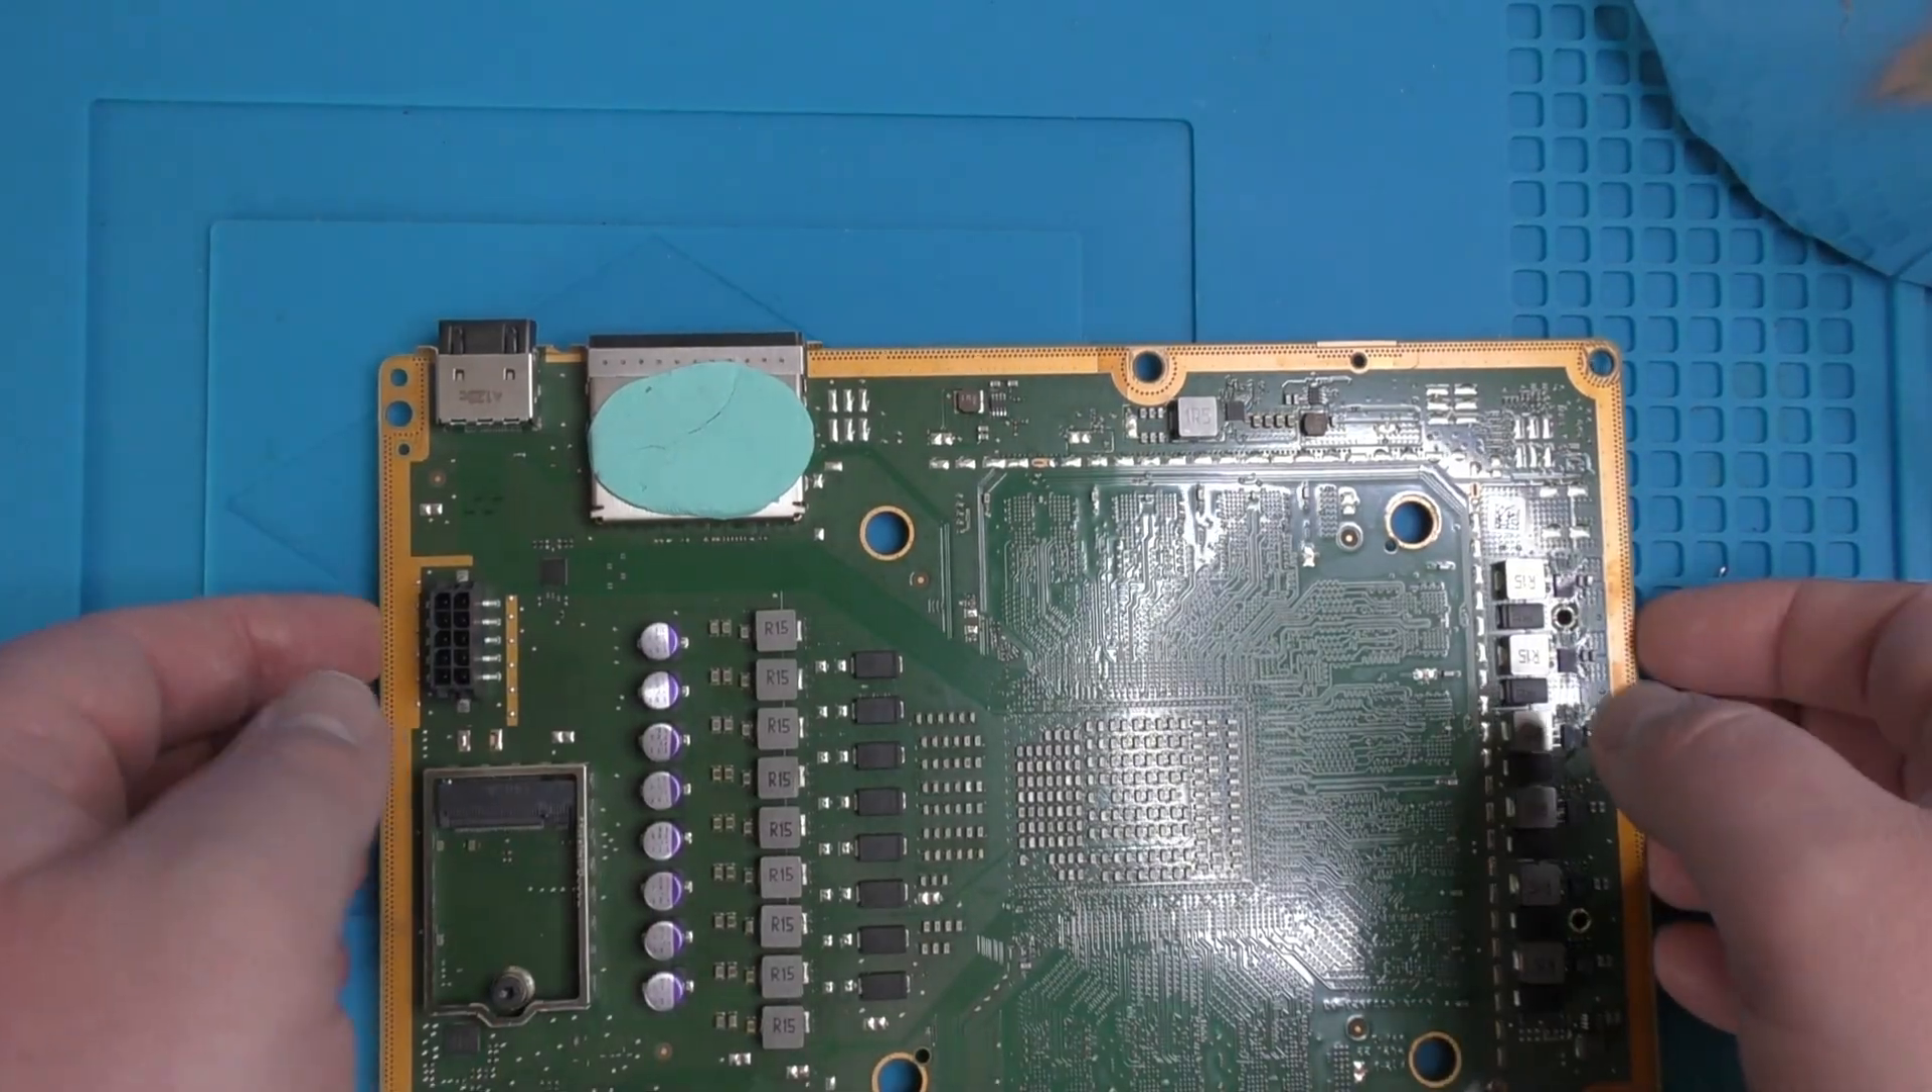Now, we've got our Series X disassembled and the motherboard is out on the desk.